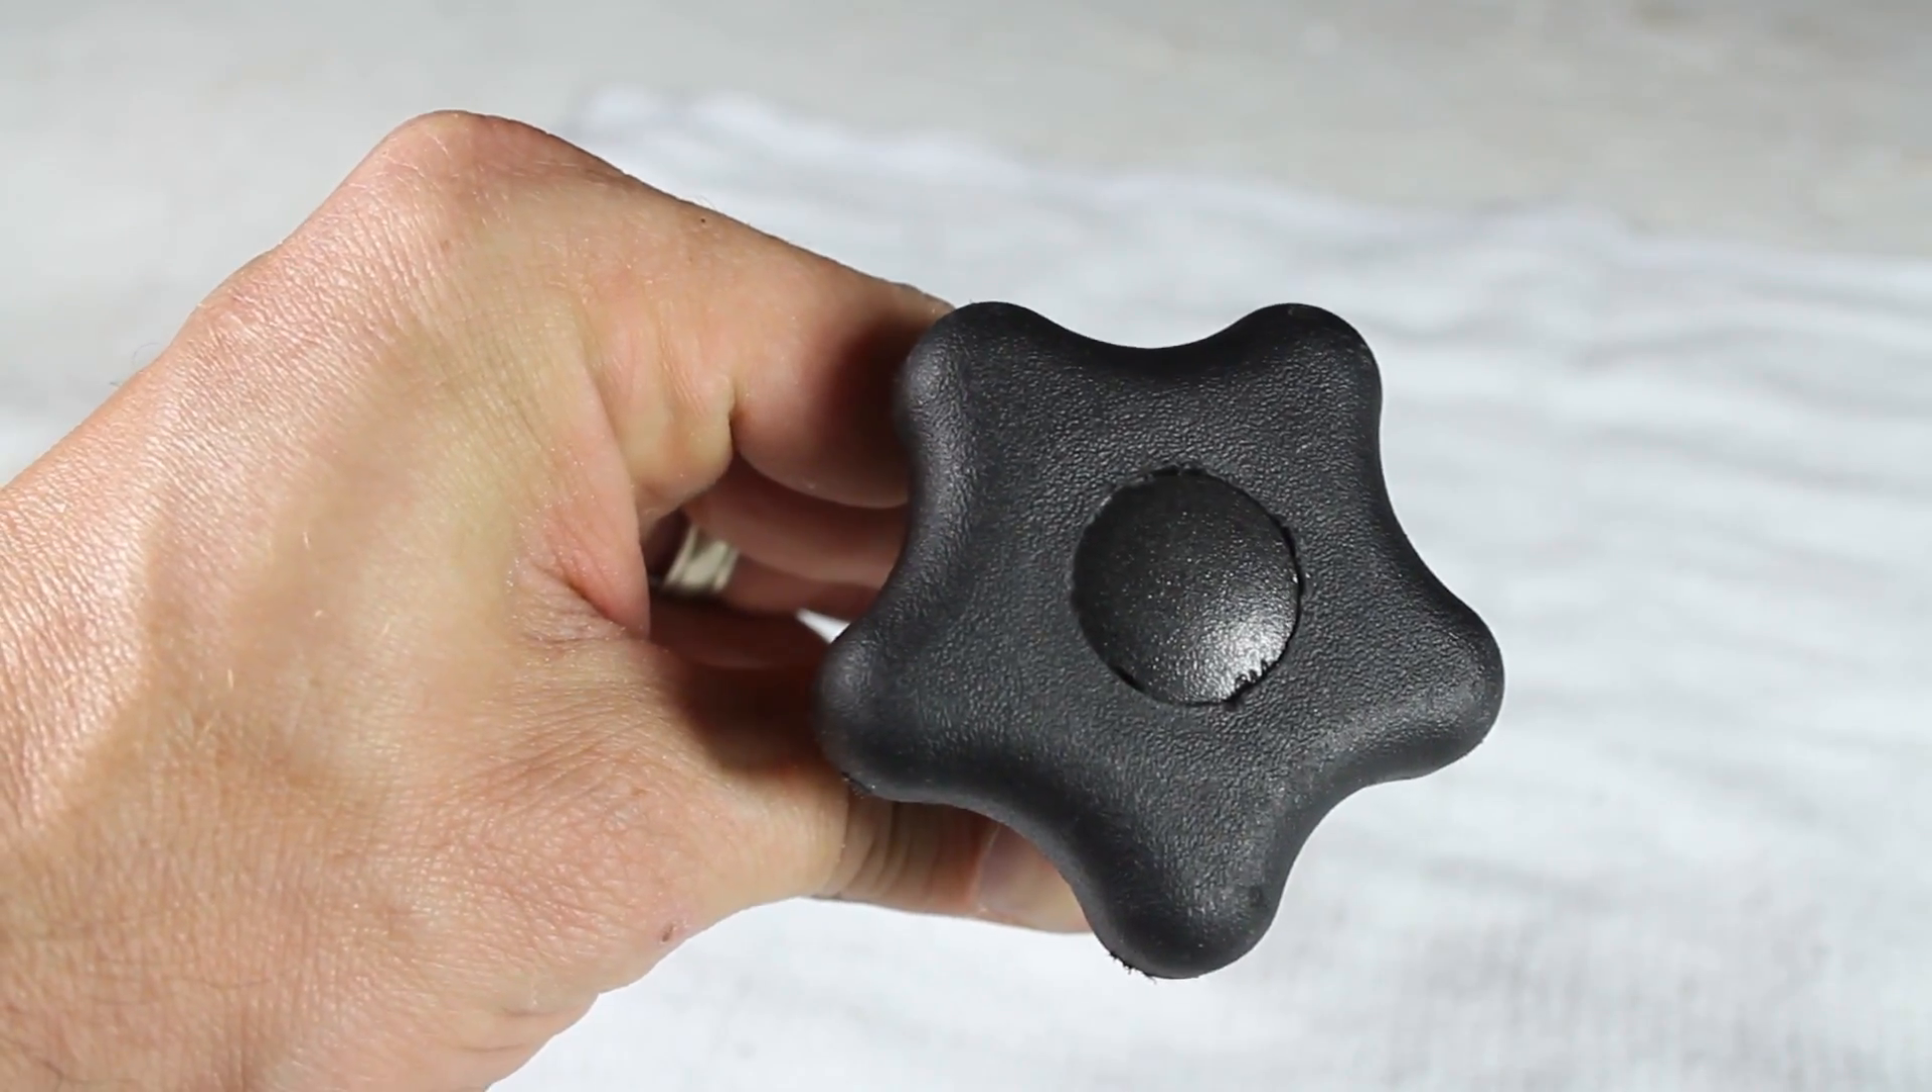I even found a little cap that fits perfectly into the handle.